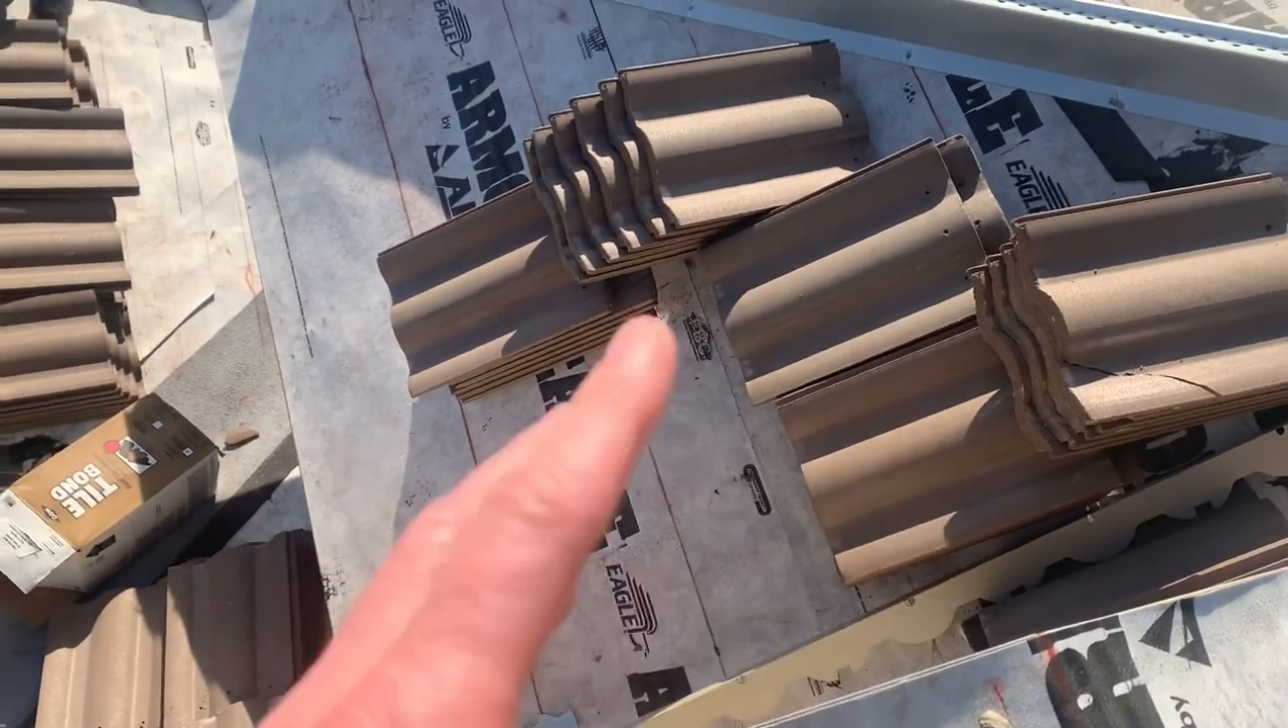So we have the Eagle Armor roof underlayment has been installed.